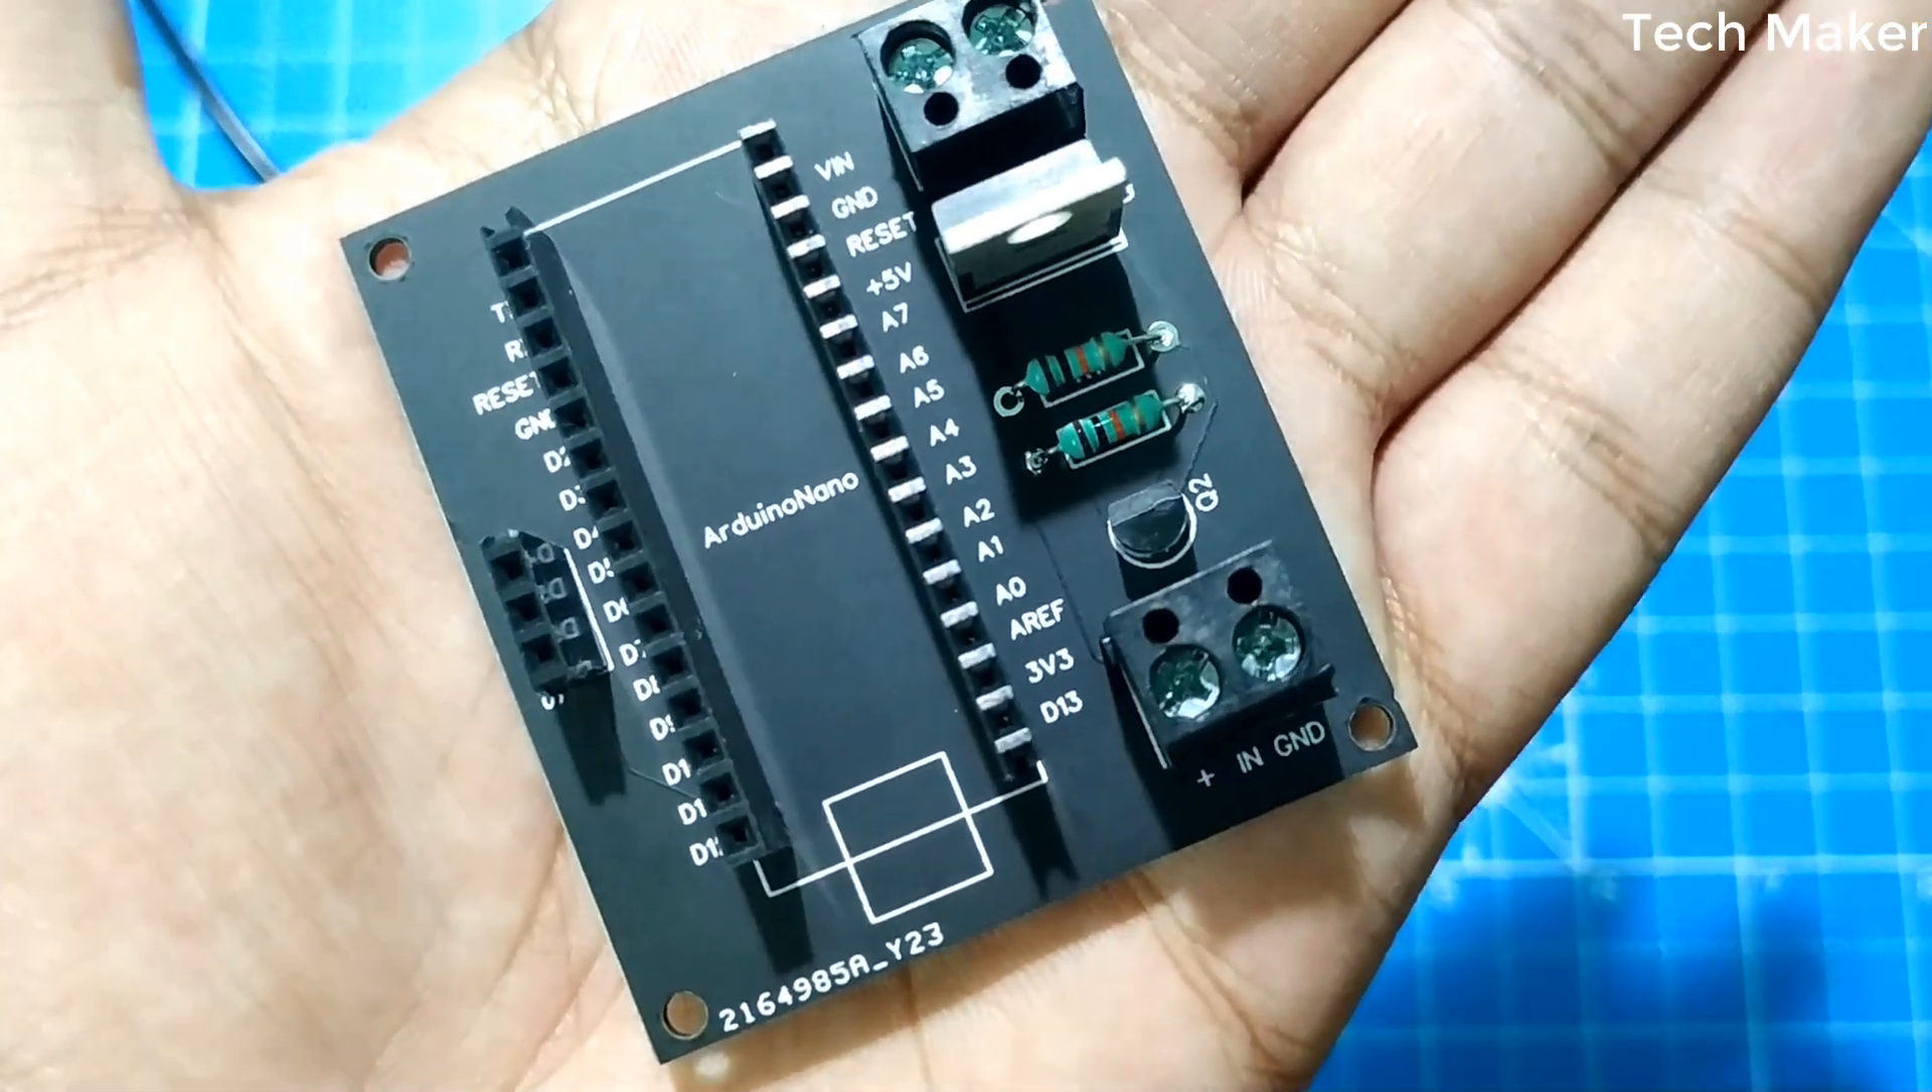Is This is how the PCB looks after assembling the components.